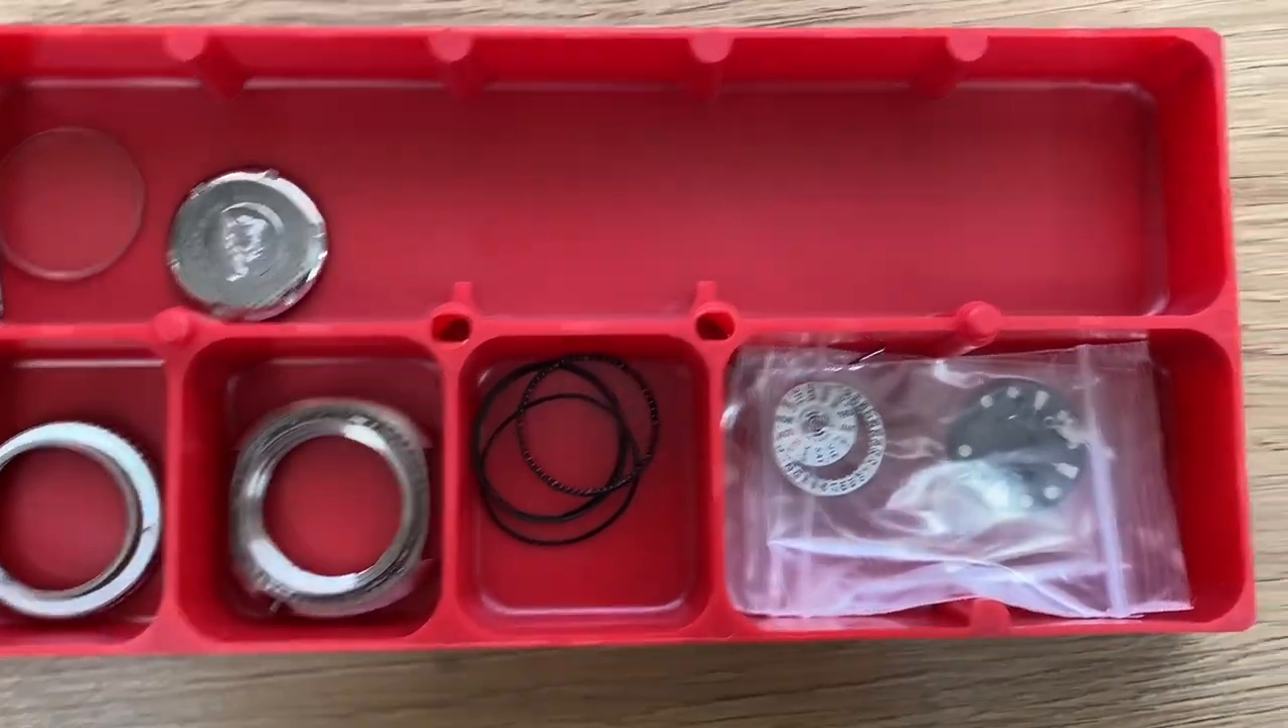So we can see that our case, including our crown and other bits and pieces, have been completely dismantled, all our gaskets taken out, crystal, everything completely removed.